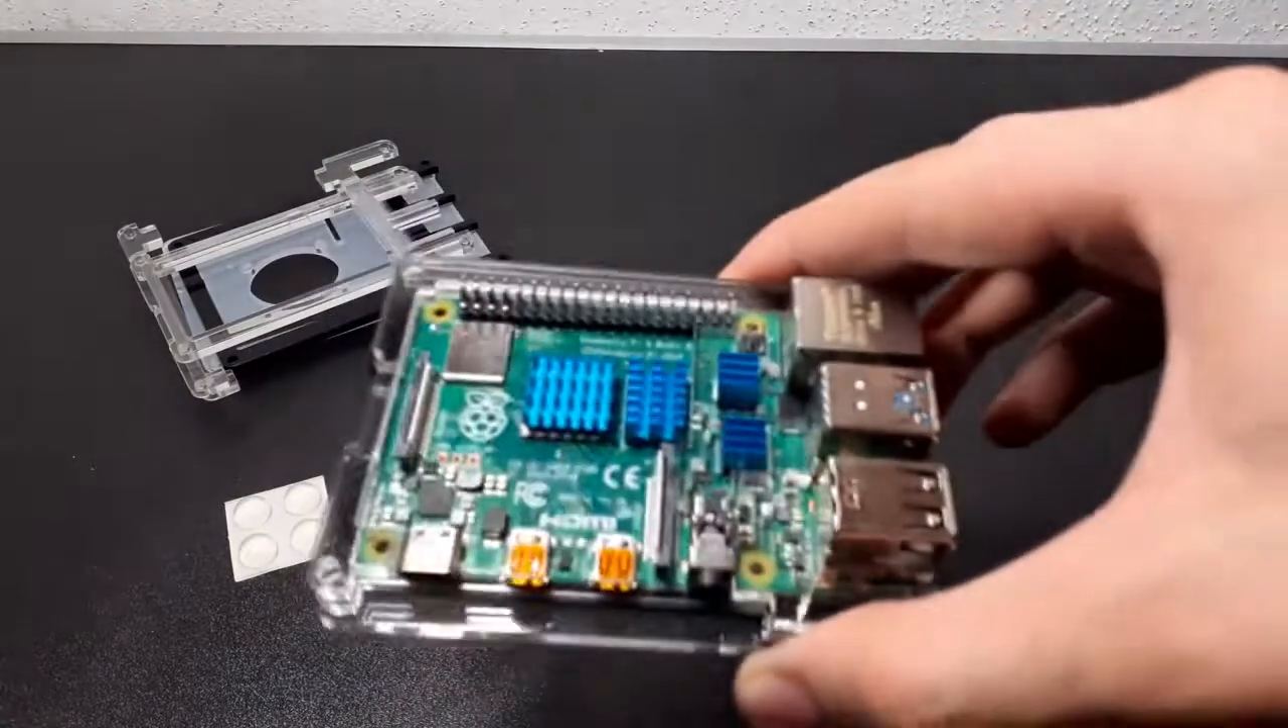And yeah, now all the four heatsinks are attached to the Raspberry Pi 4. After that you can place all the other four transparent layers.